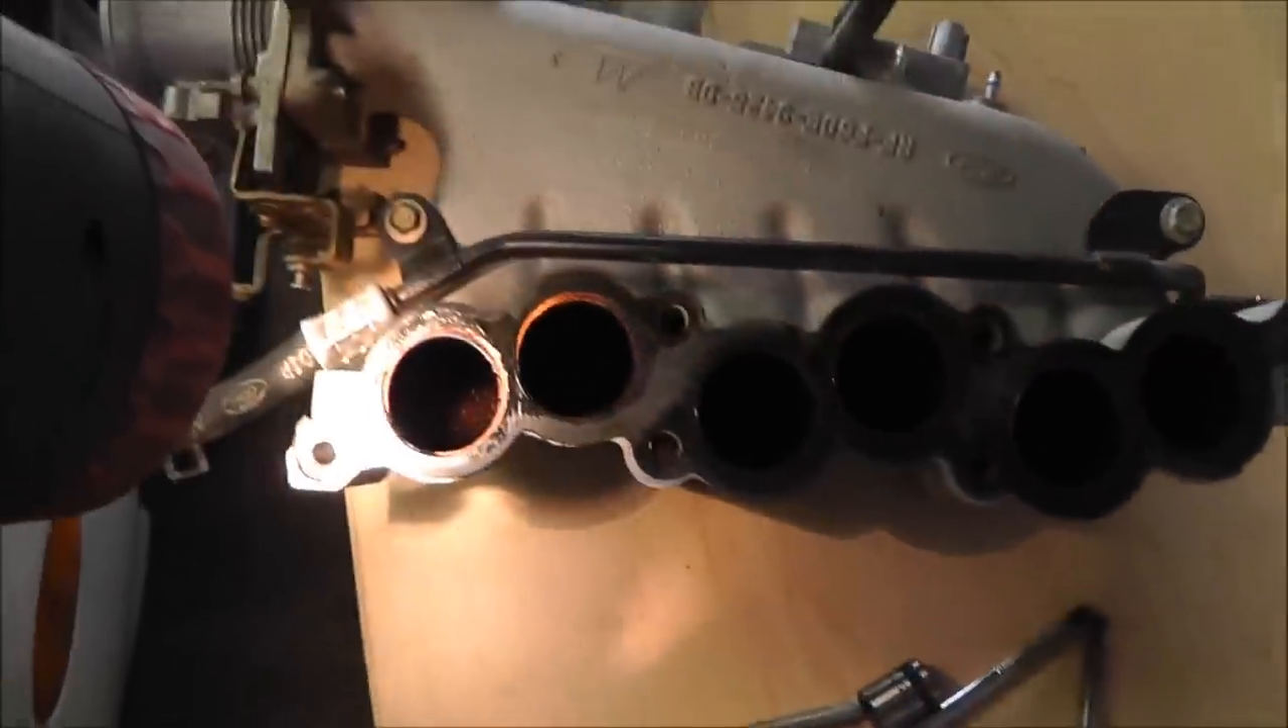I guess that's the top half of the intake manifold off. And, that's kind of what it looks like.